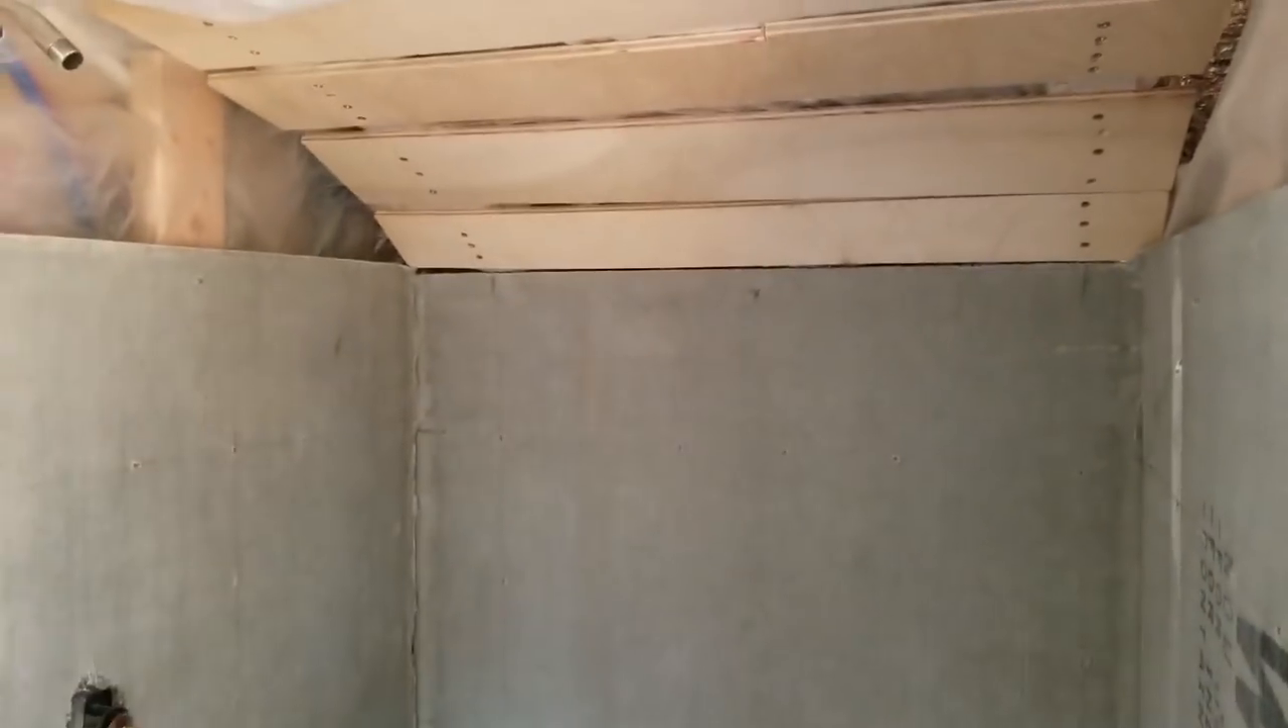Okay the furring strips are up and i'm ready for the piece of flexible wonder board to go in place so i'm going to do that now.